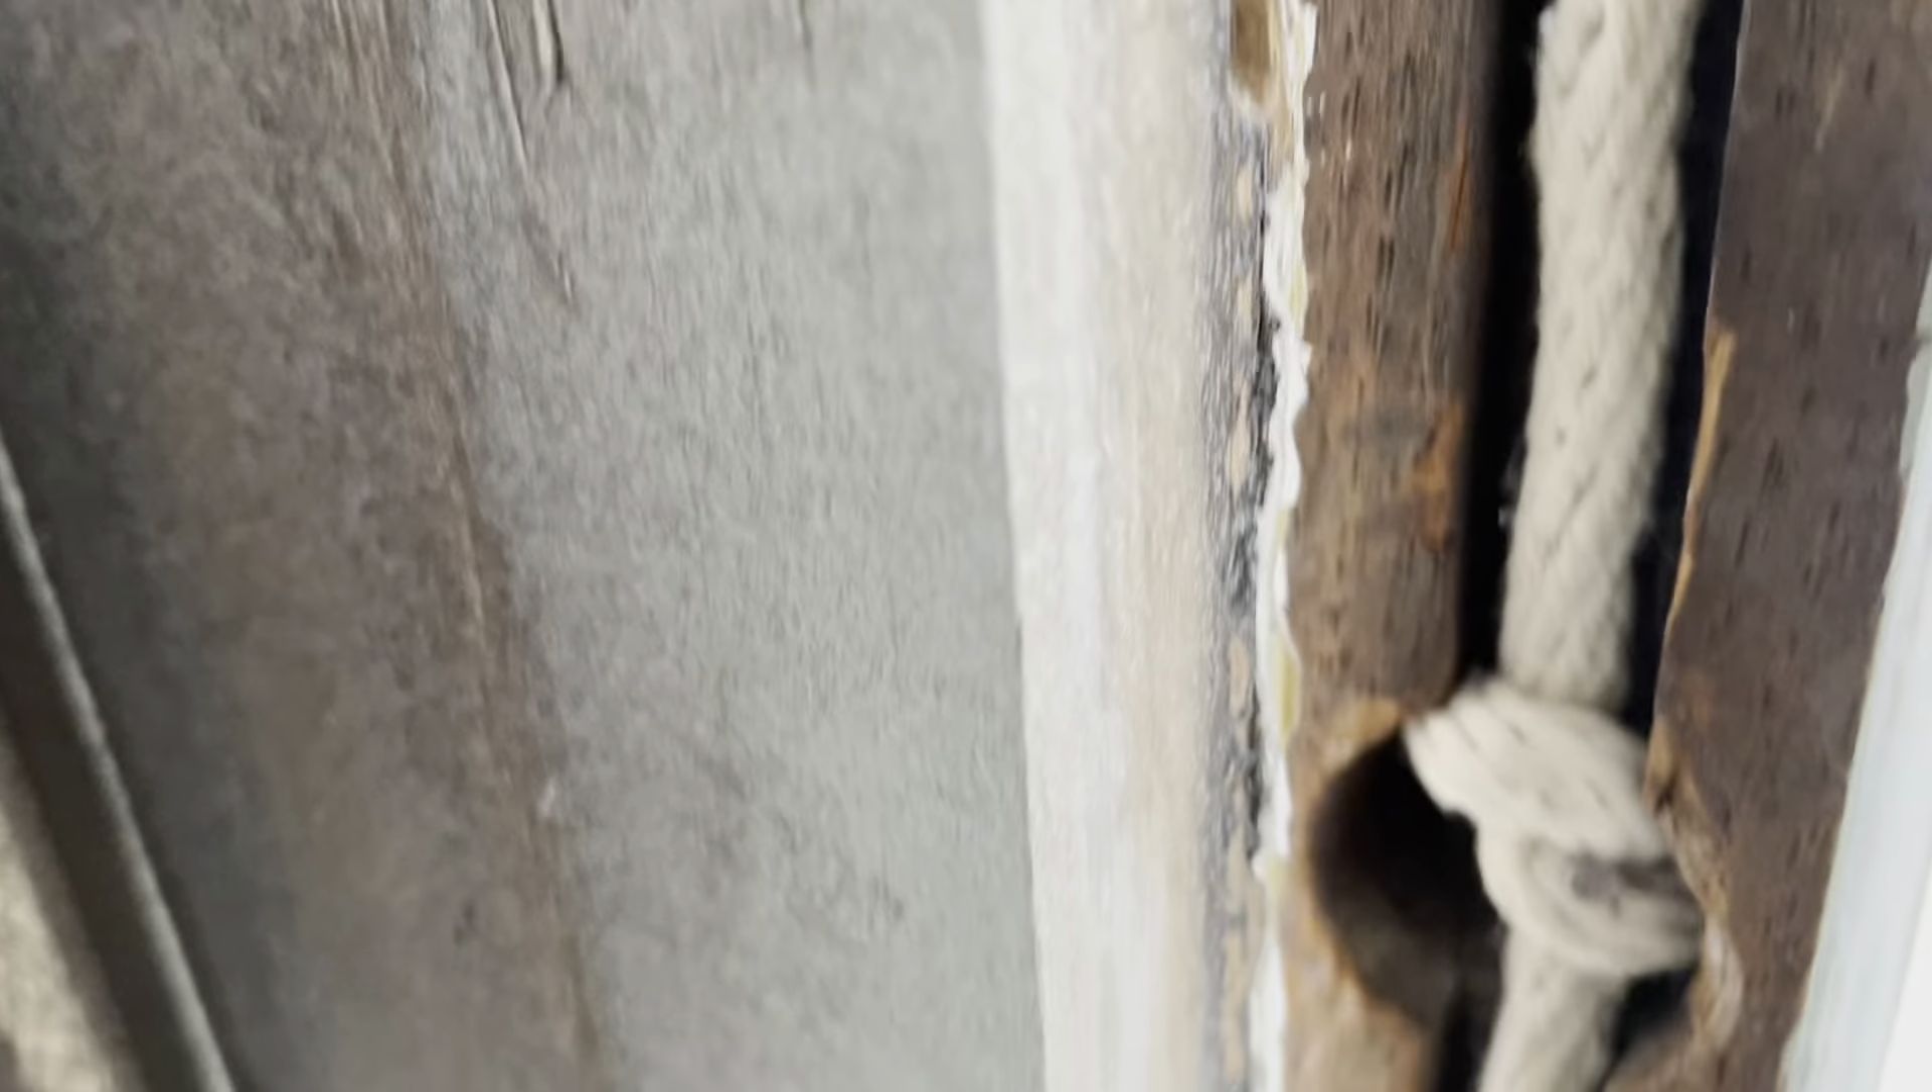I've got the knot in the hole.